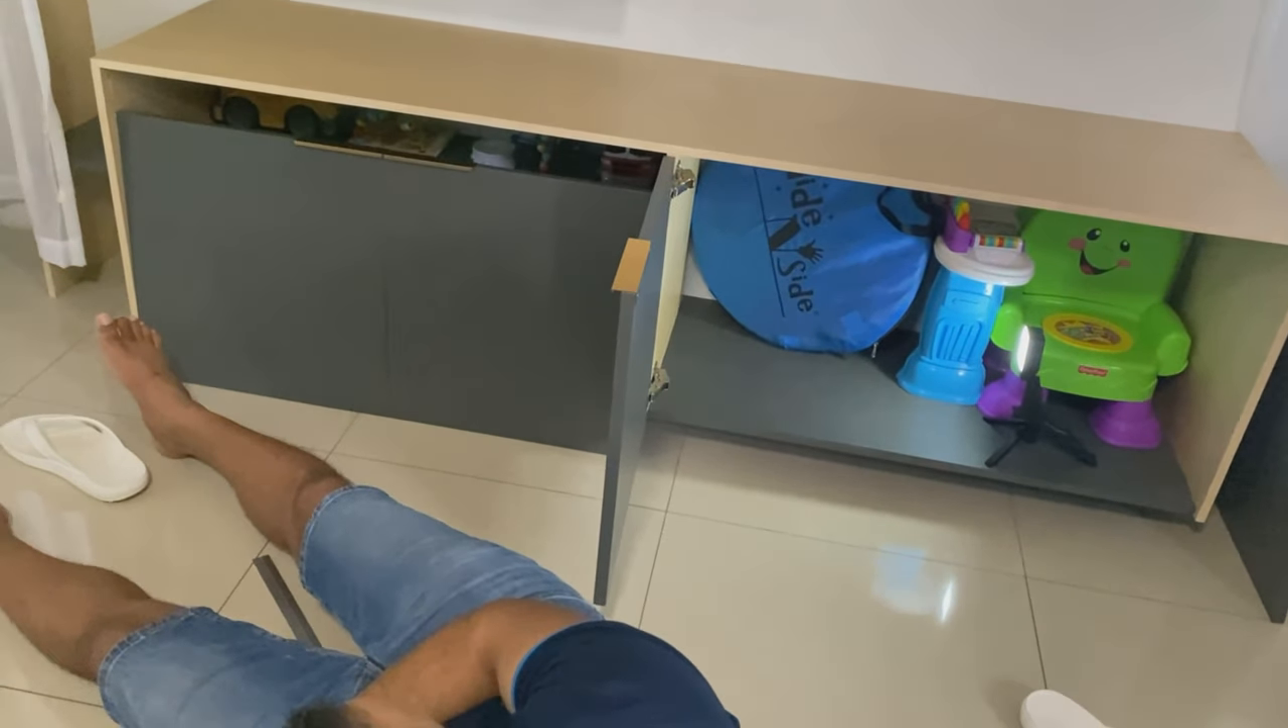Finally the first door is on.